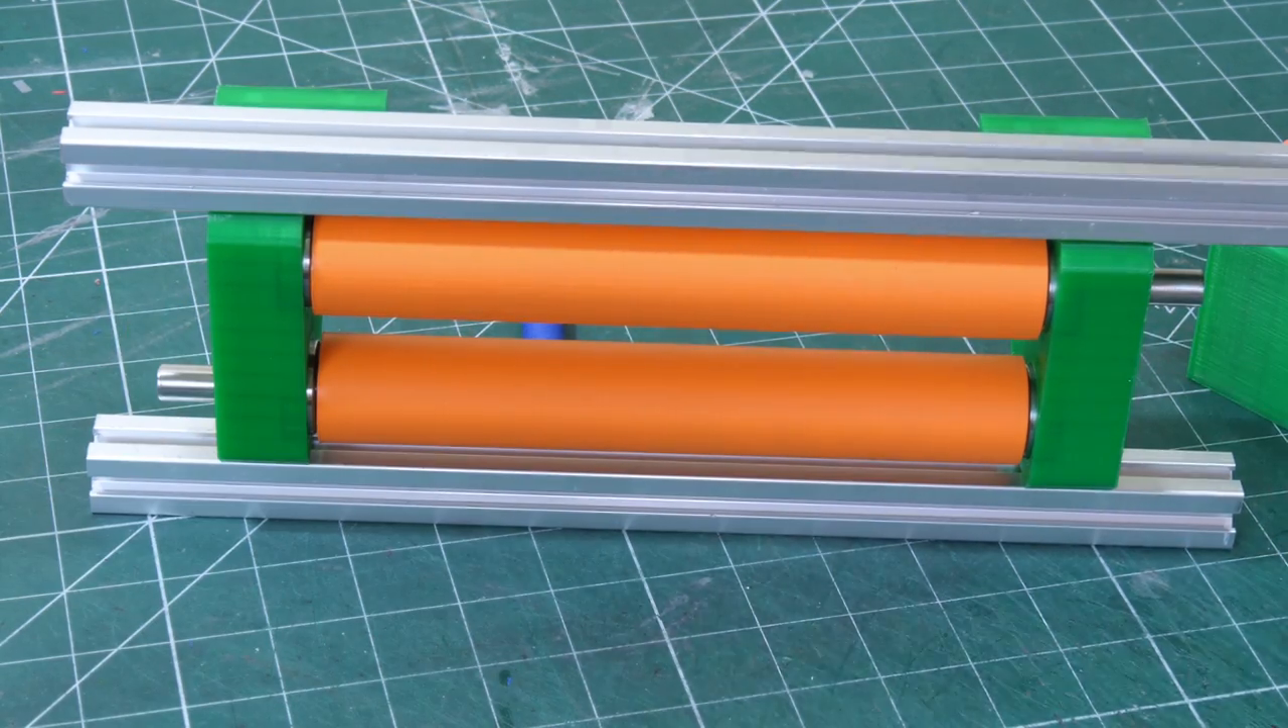So as you can see, I've made a pair of rollers on bearings and steel shaft, and hopefully they're going to work just like a Nerf gun to take the Nerfs and shoot them all the way through.